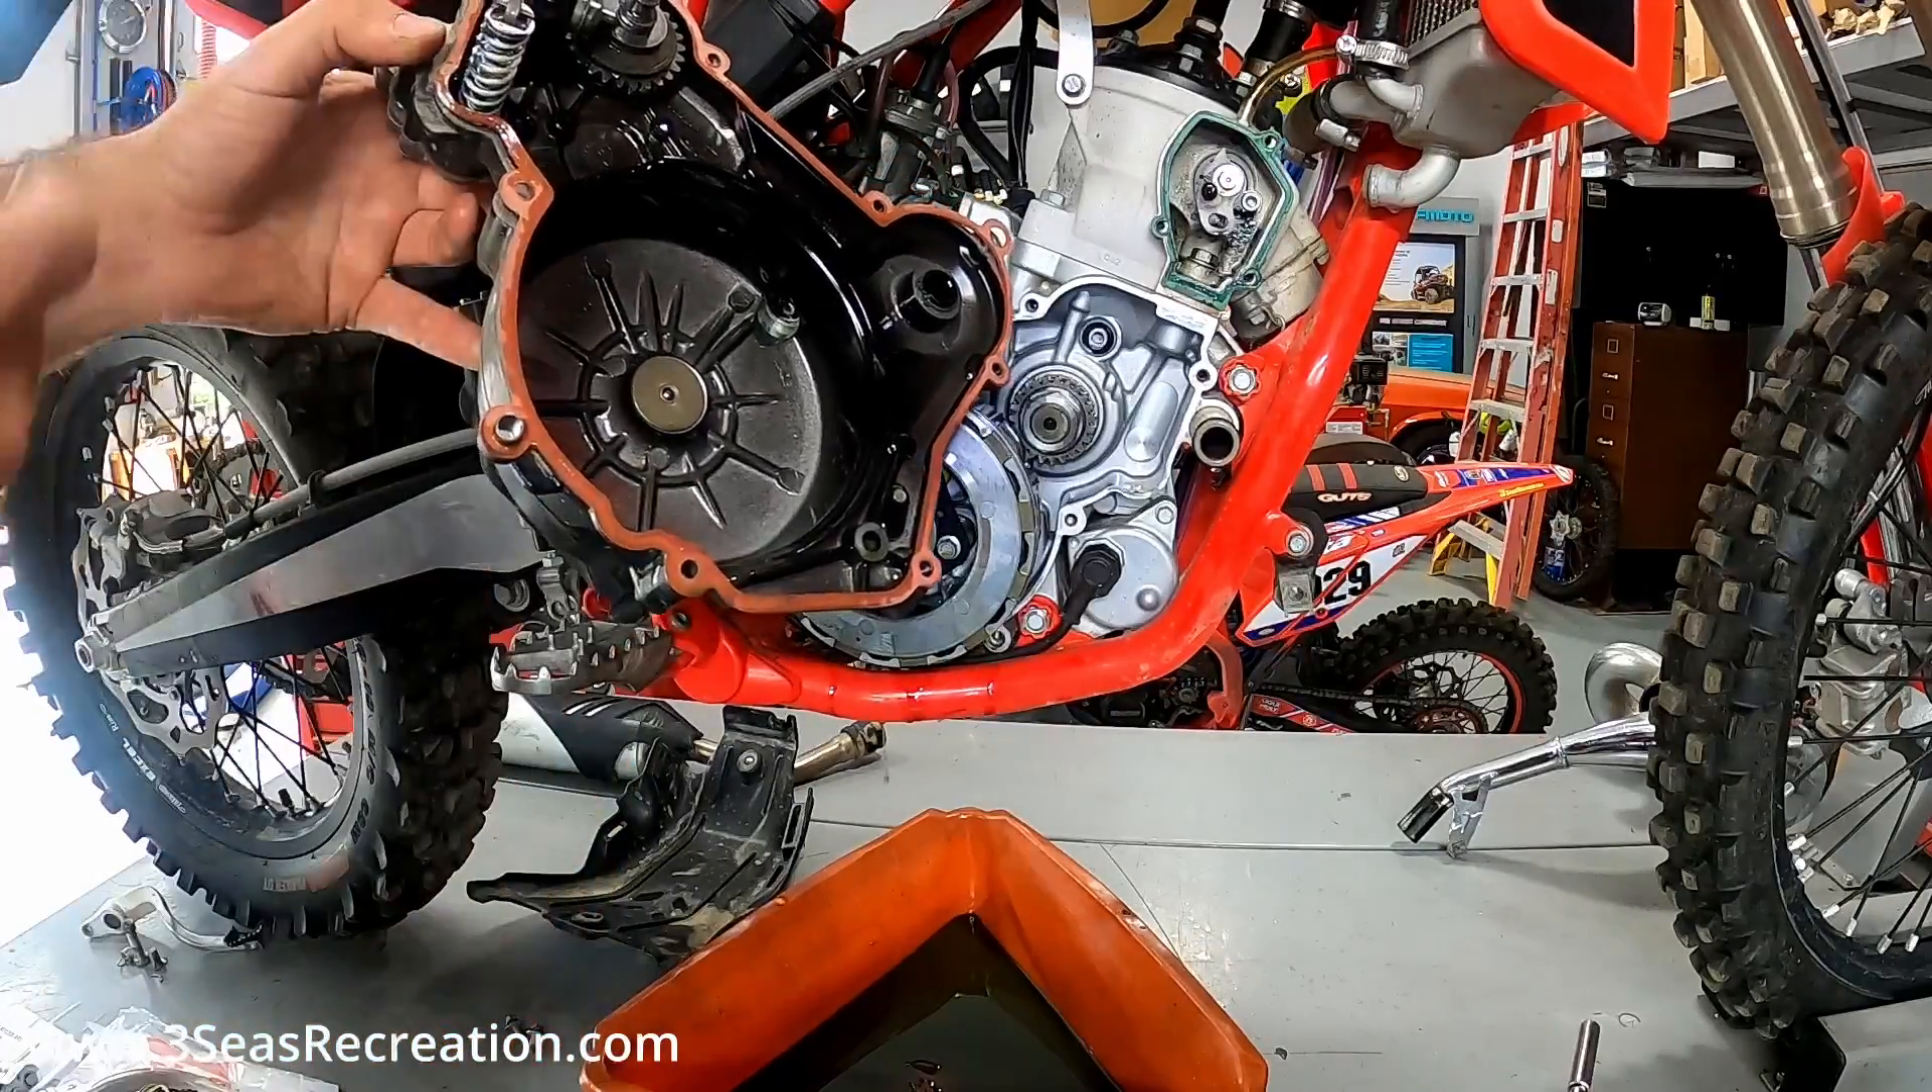So now we've got our clutch cover up and out of the way.